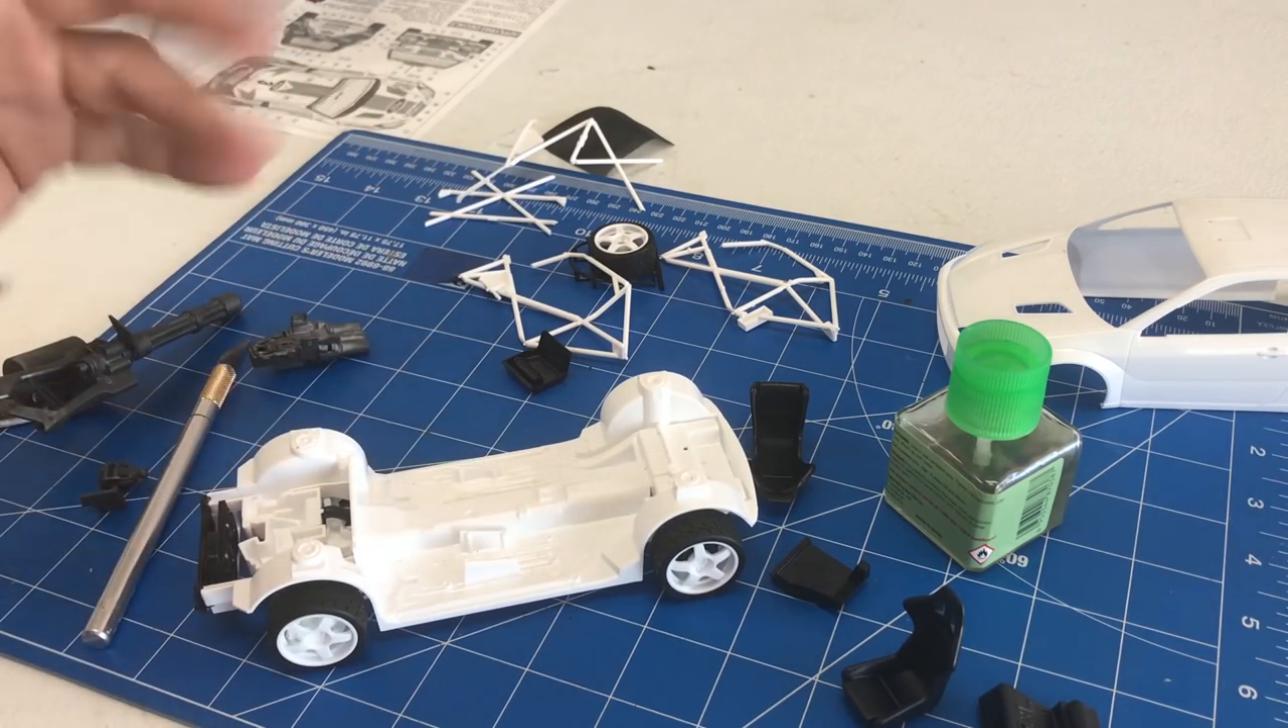So, we have the, the whole lower chassis assembled right now.